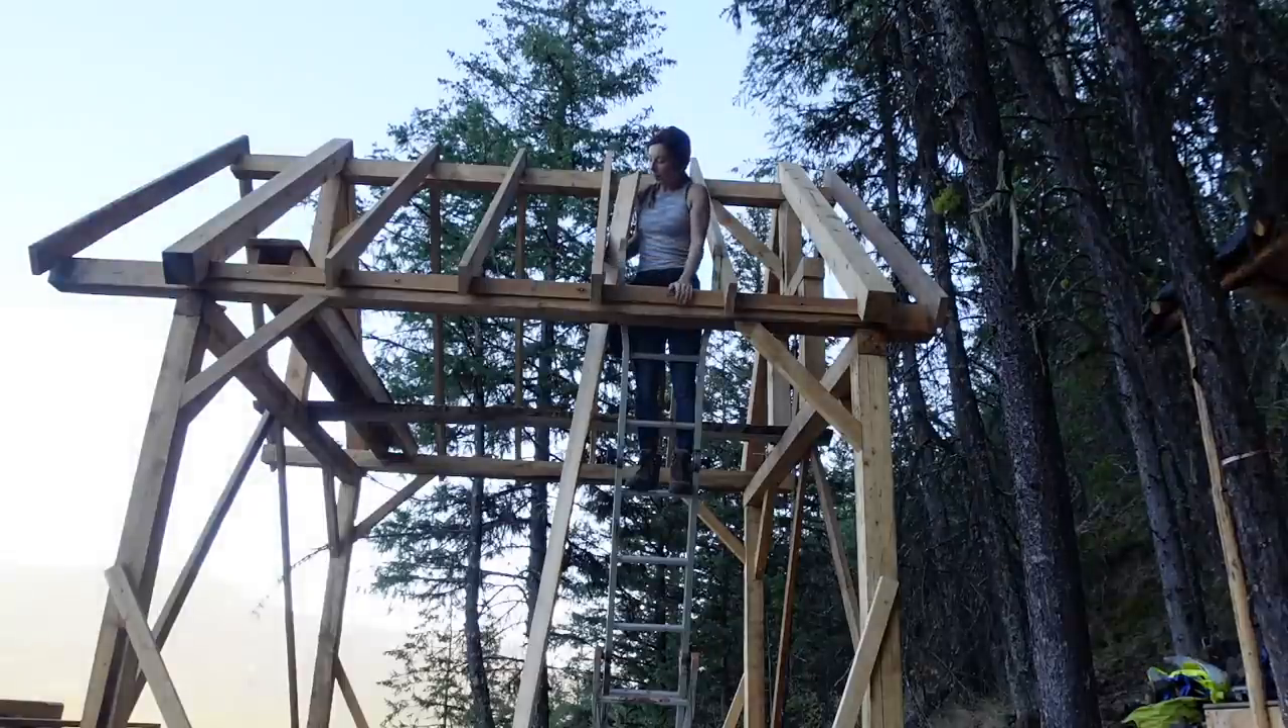I just really wanted to get some roof boards on, but it's almost six. And, I still have a little bit of like, obviously, clean up and whatnot.